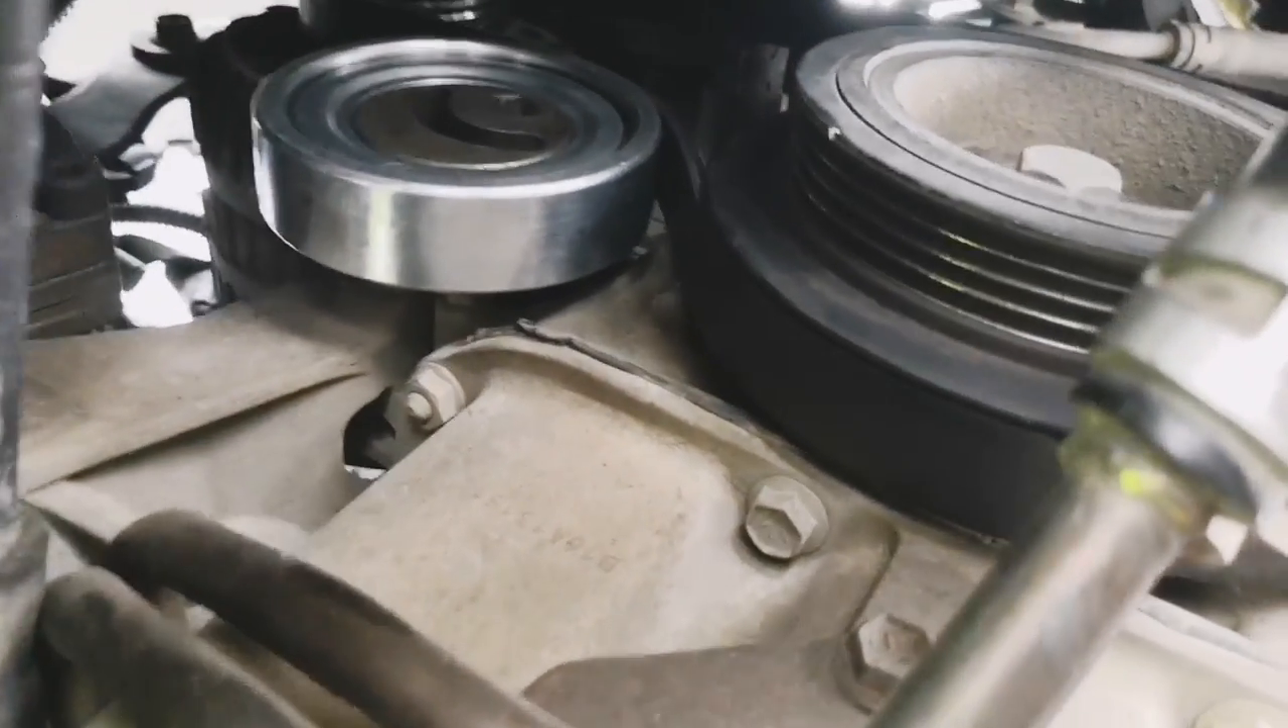Ayan nga, nilagay na natin yung ating tensioner bearing.